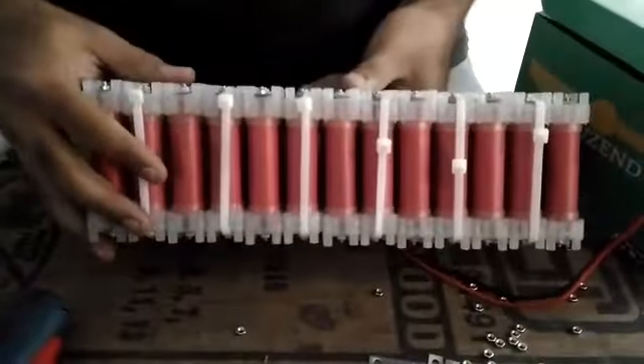So, you see the tie belts and the pack is really firmly tied into place.